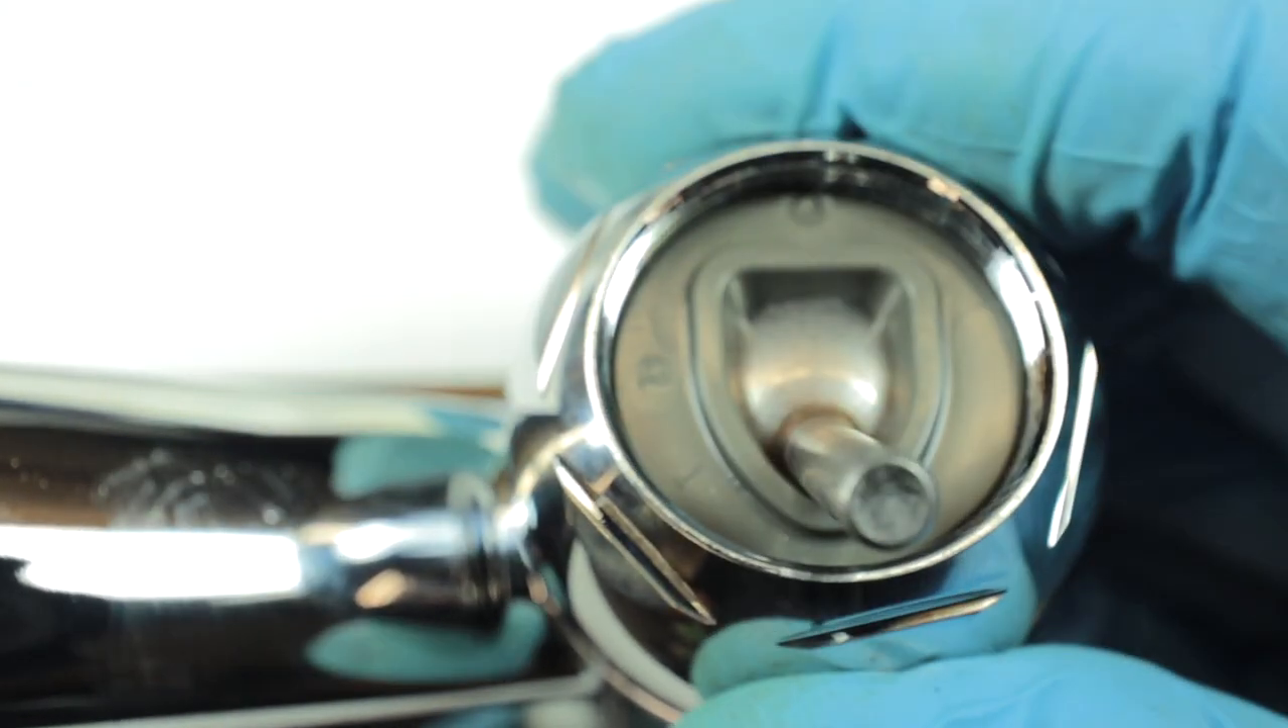I didn't put the handle on yet.